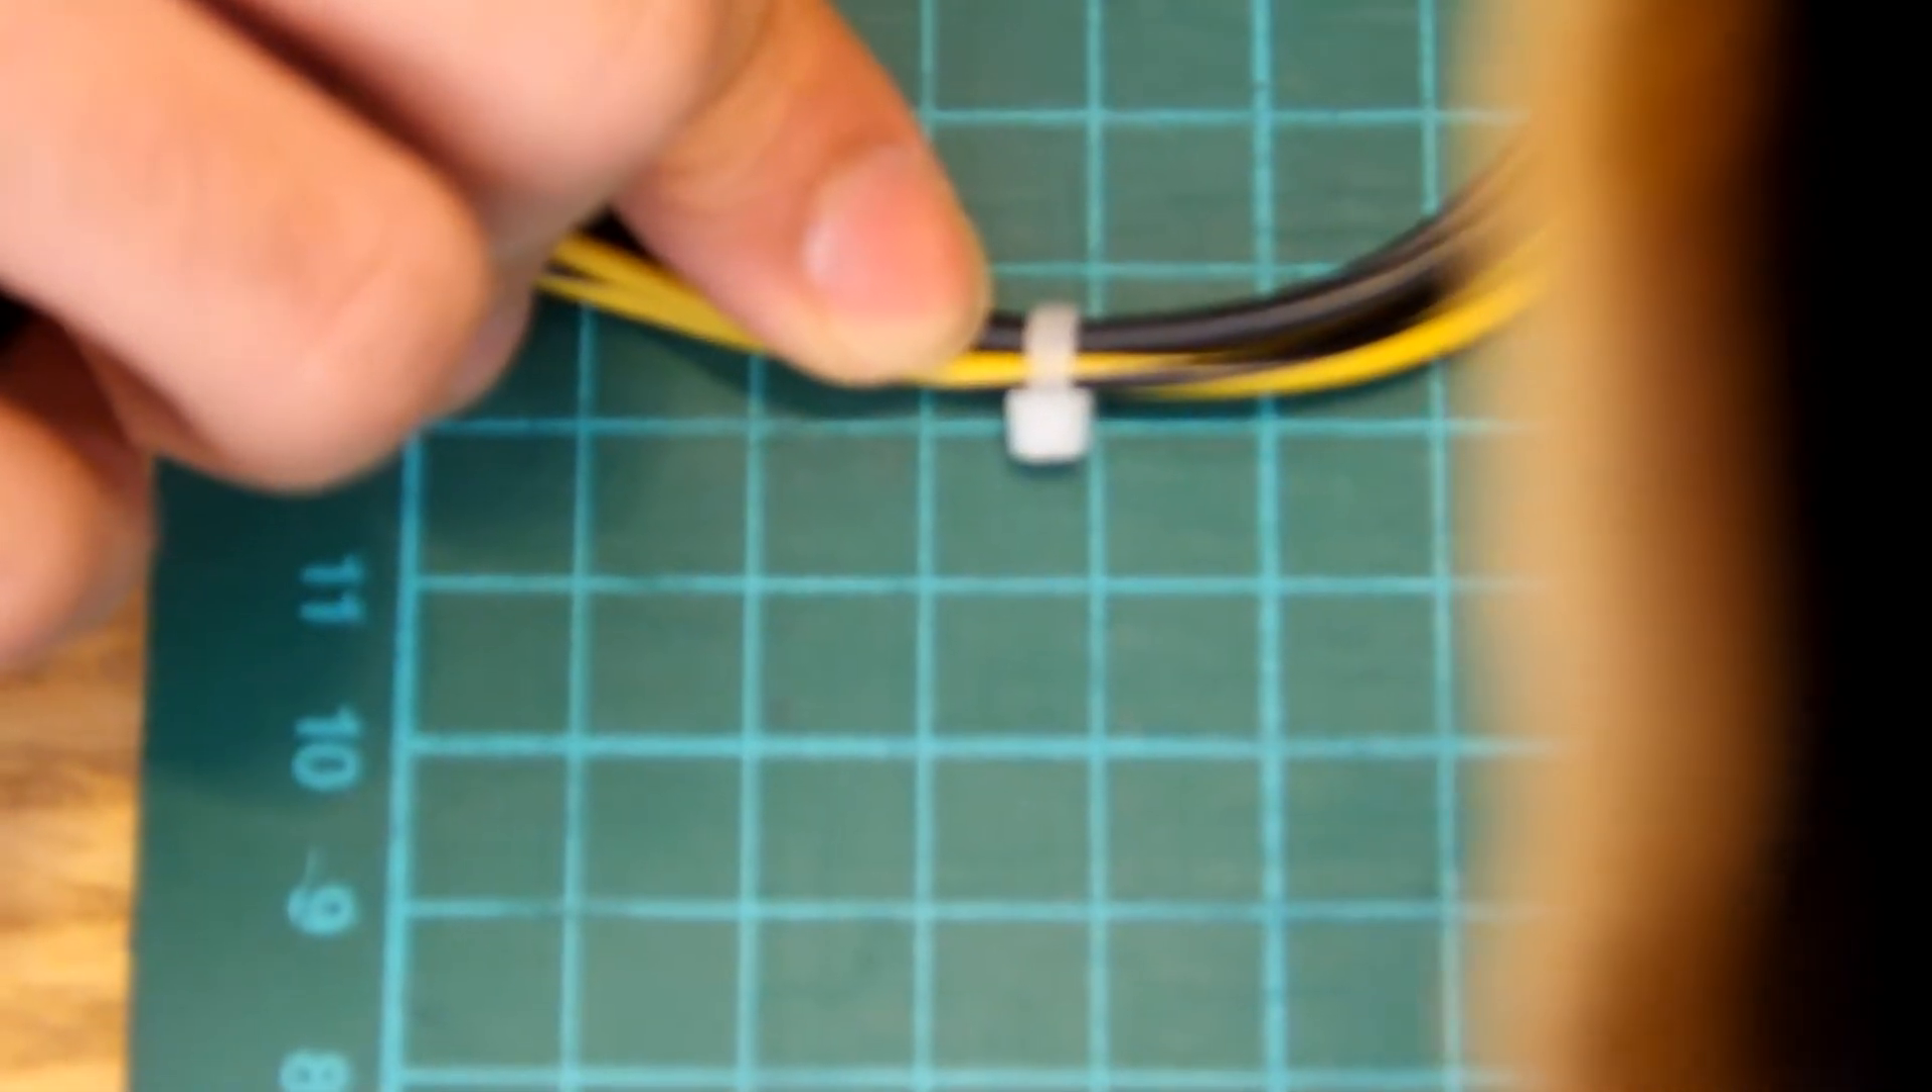Before fitting the sleeve, there are cable ties that need removing.